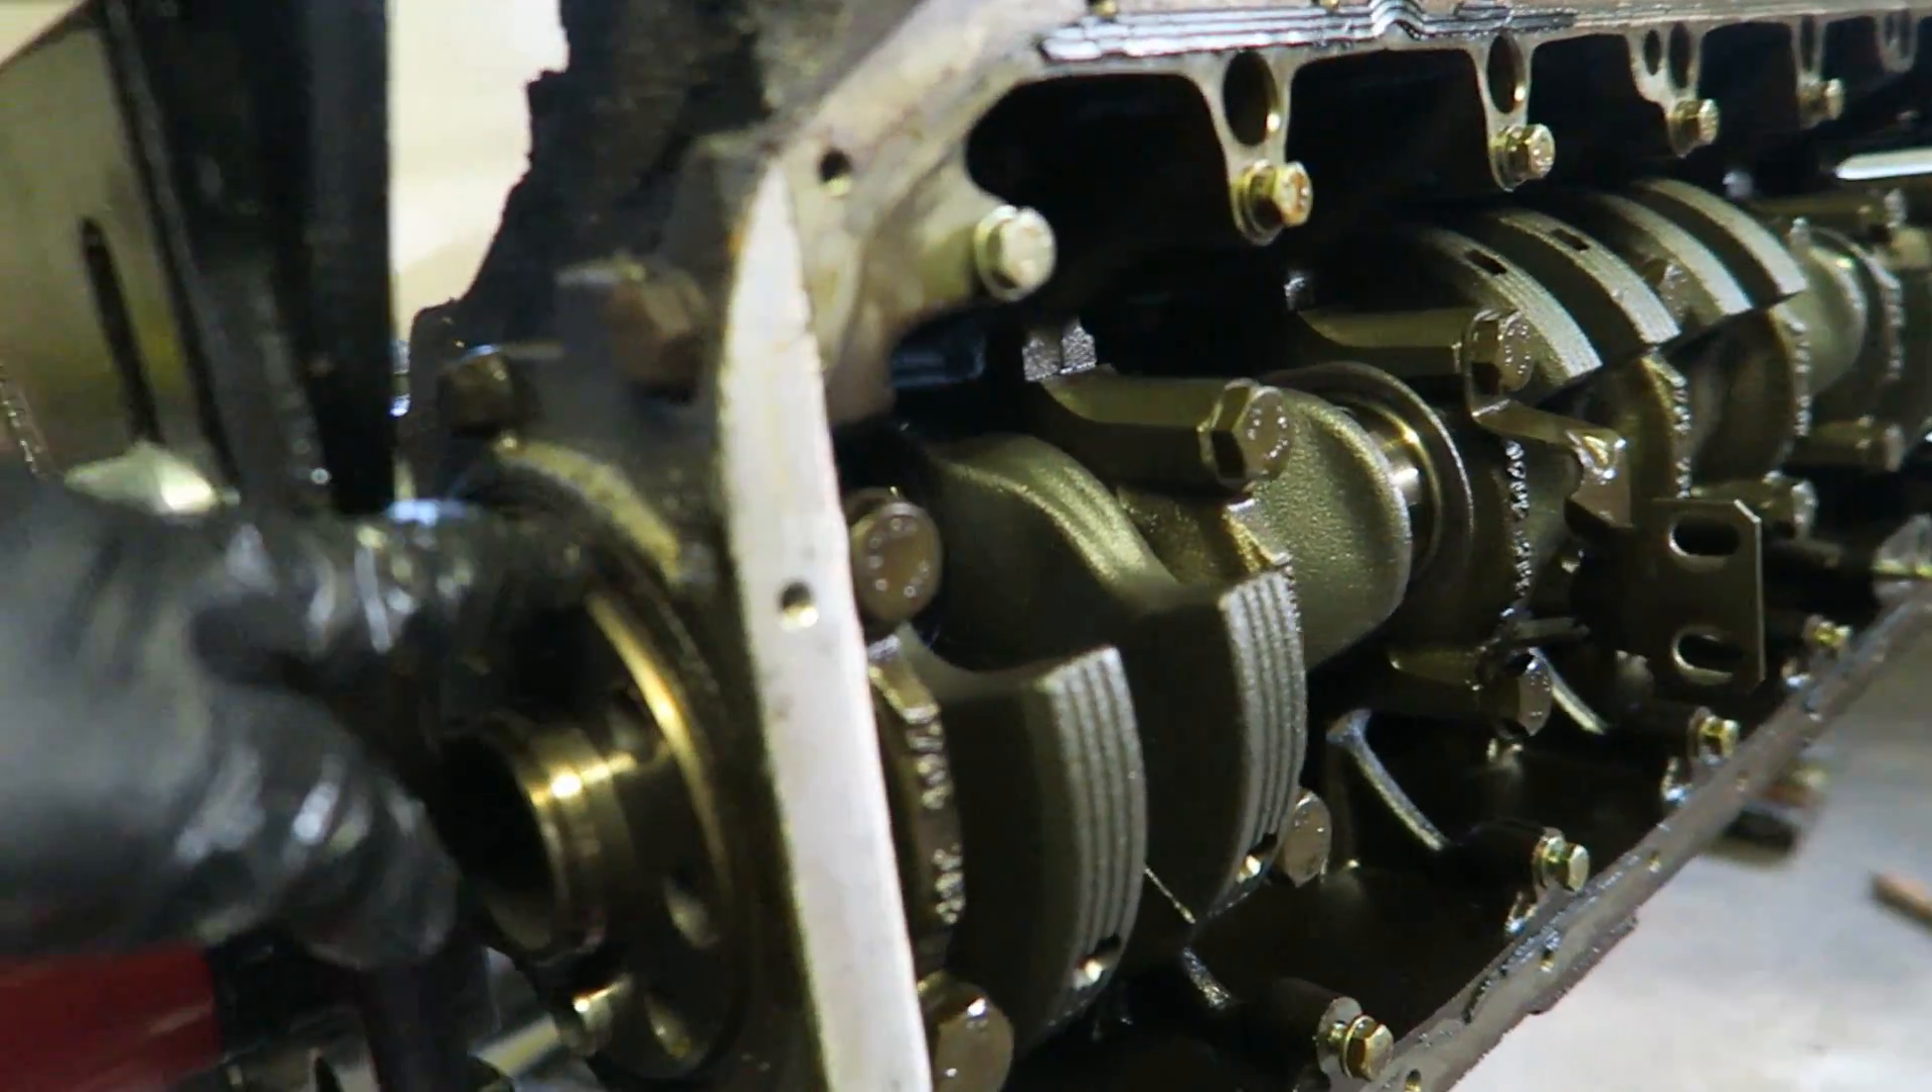I can't take the crankshaft off until I remove this back plating right here that contains the rear main seal and it's just a couple bolts right here that I just need to remove.